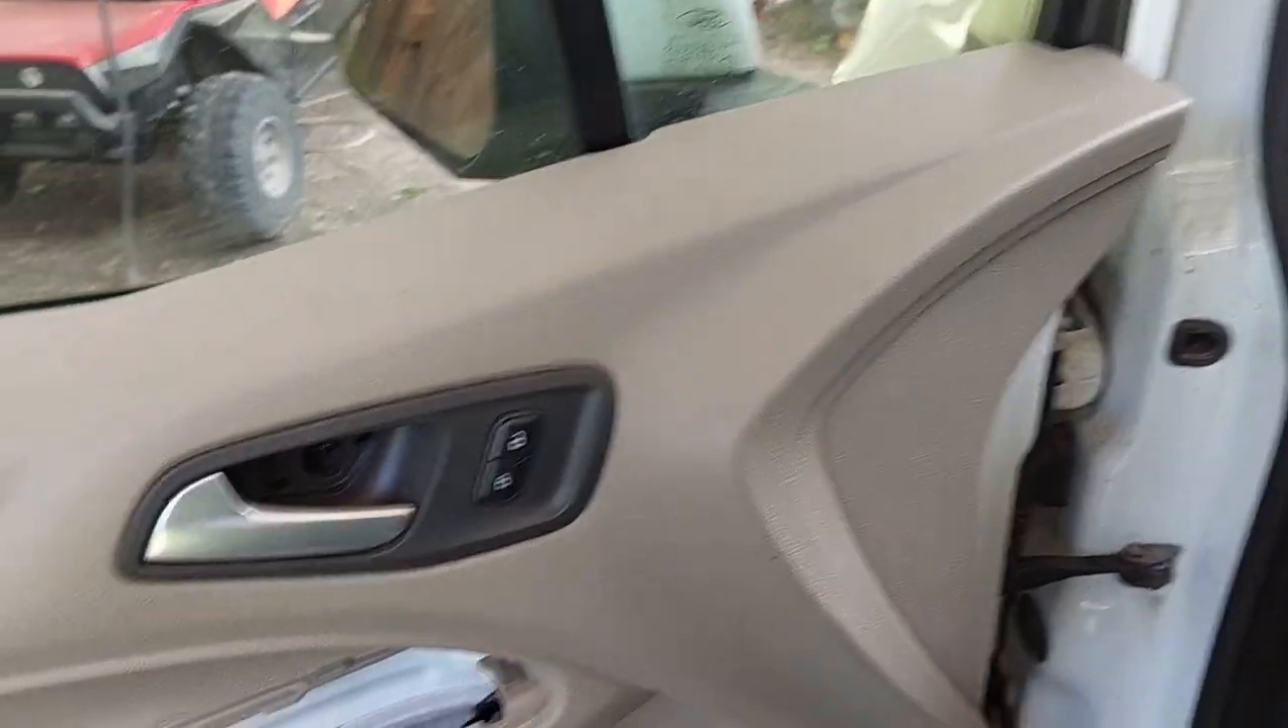As you can see I have the door panel back on.